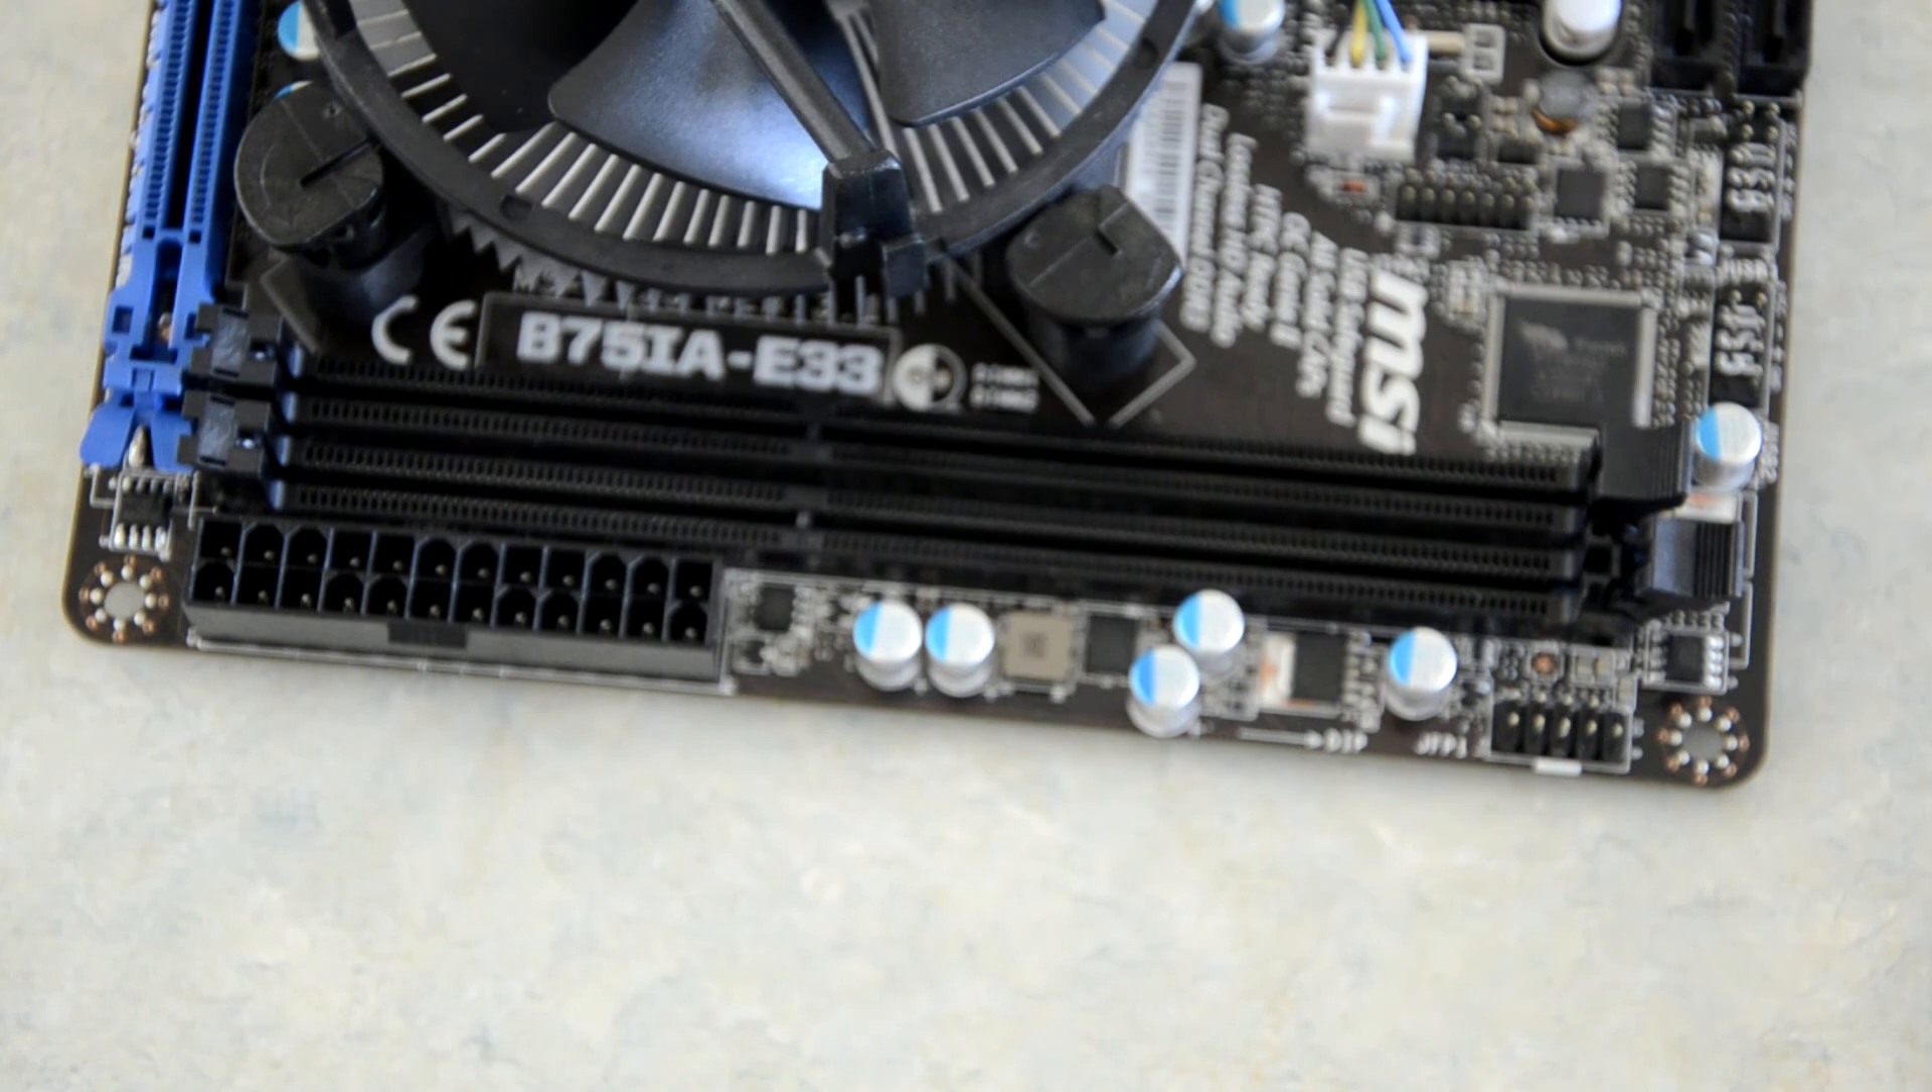Okay, and that's the stick of RAM removed.